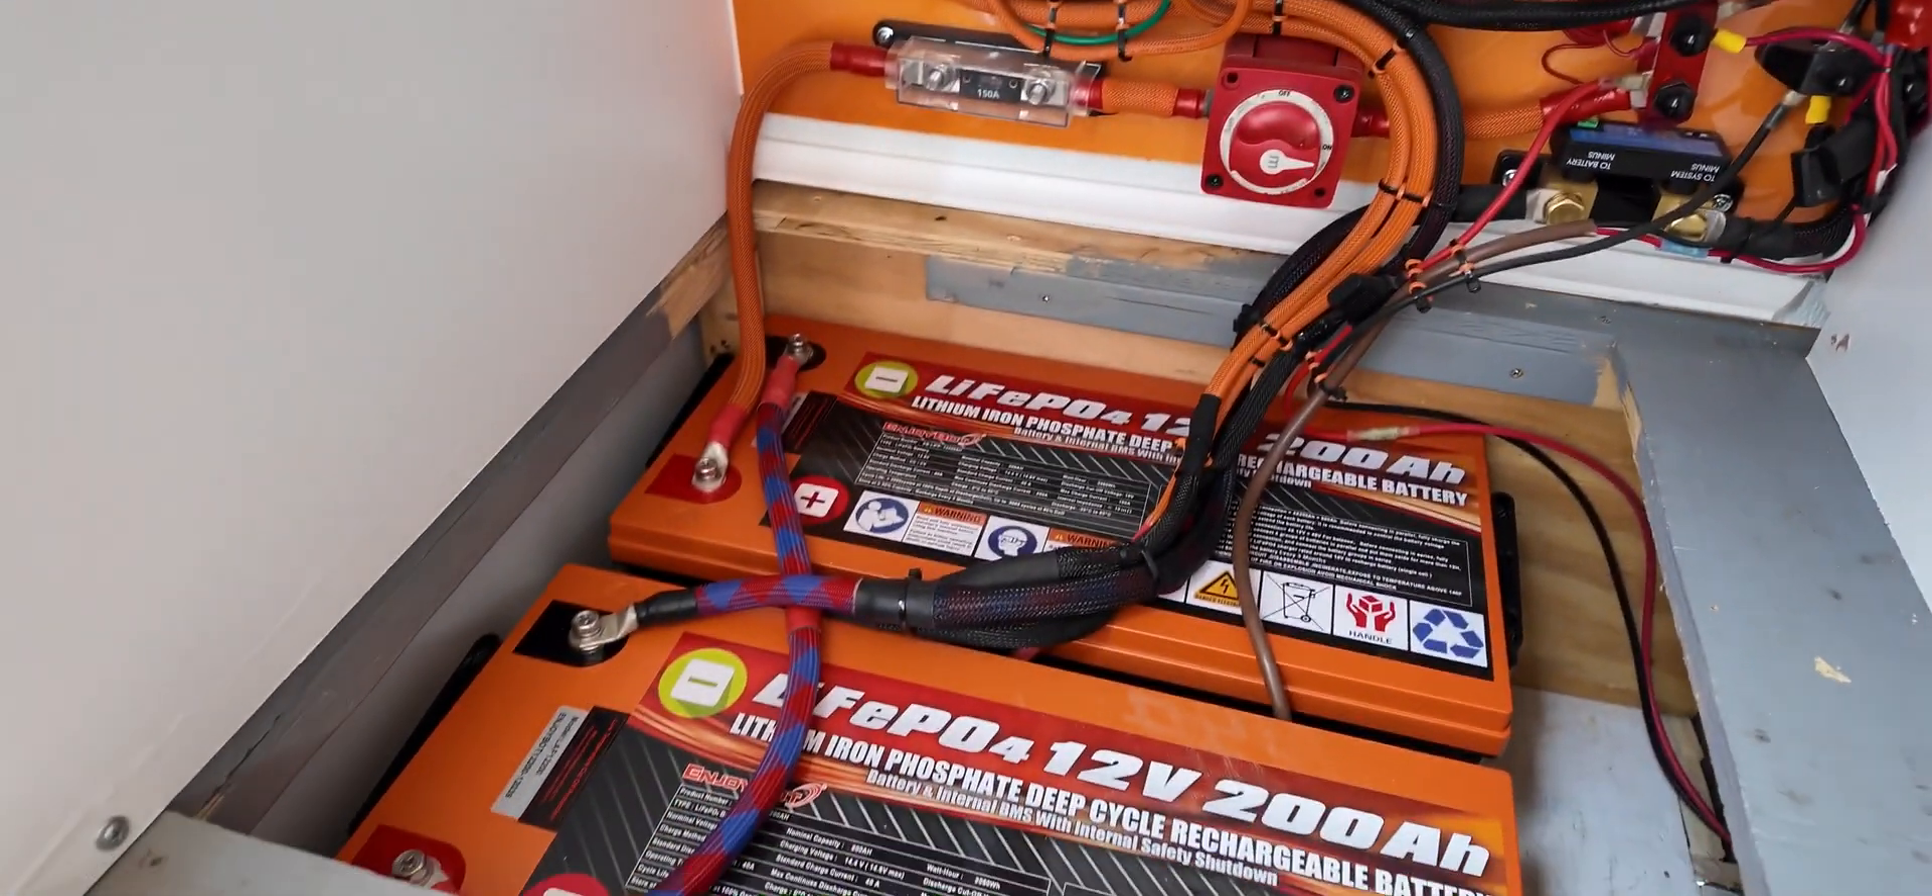We got the EnjoyBot batteries installed.